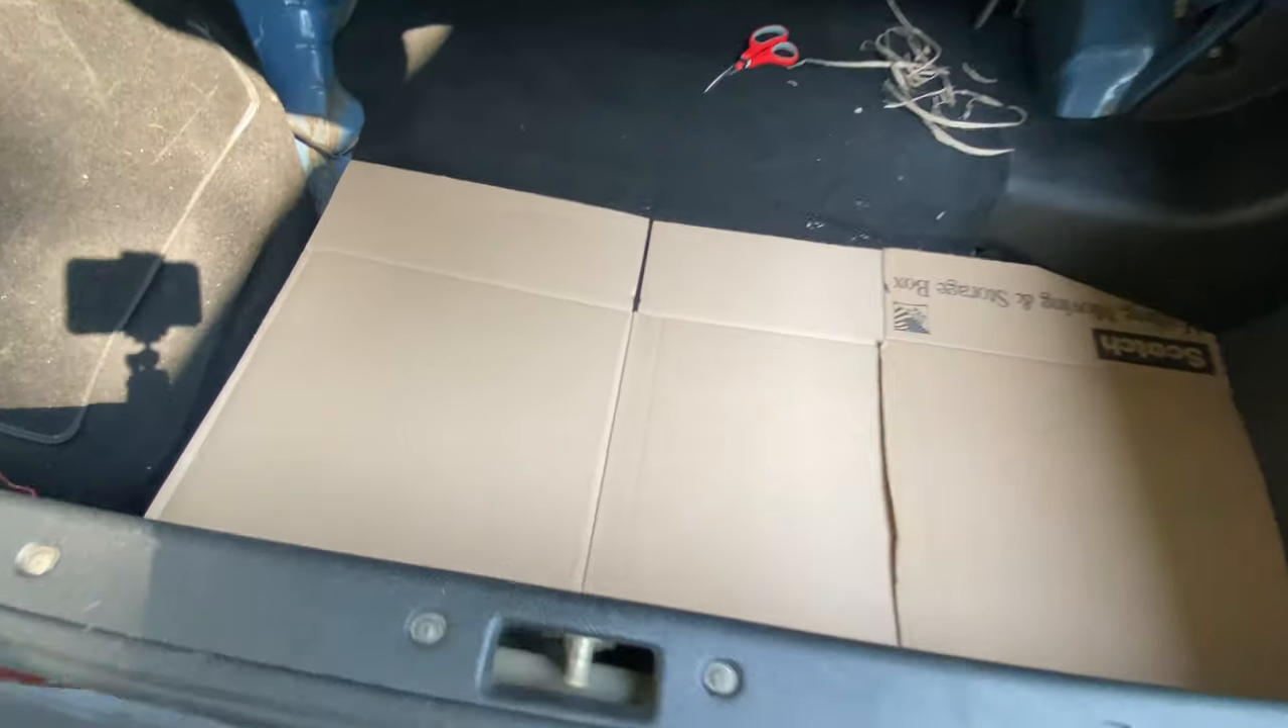Okay so now i've gotten to a point where i'm actually happy with how this cardboard fits into the car.